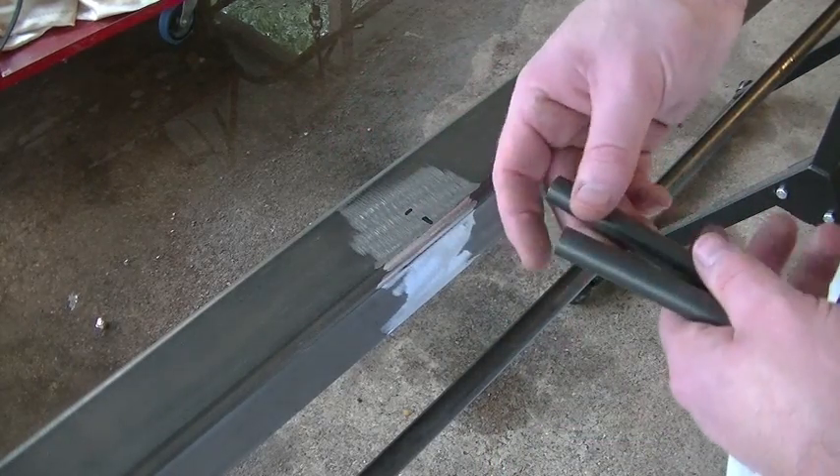All we need to do now, our area's prepped, we've just got to weld it.